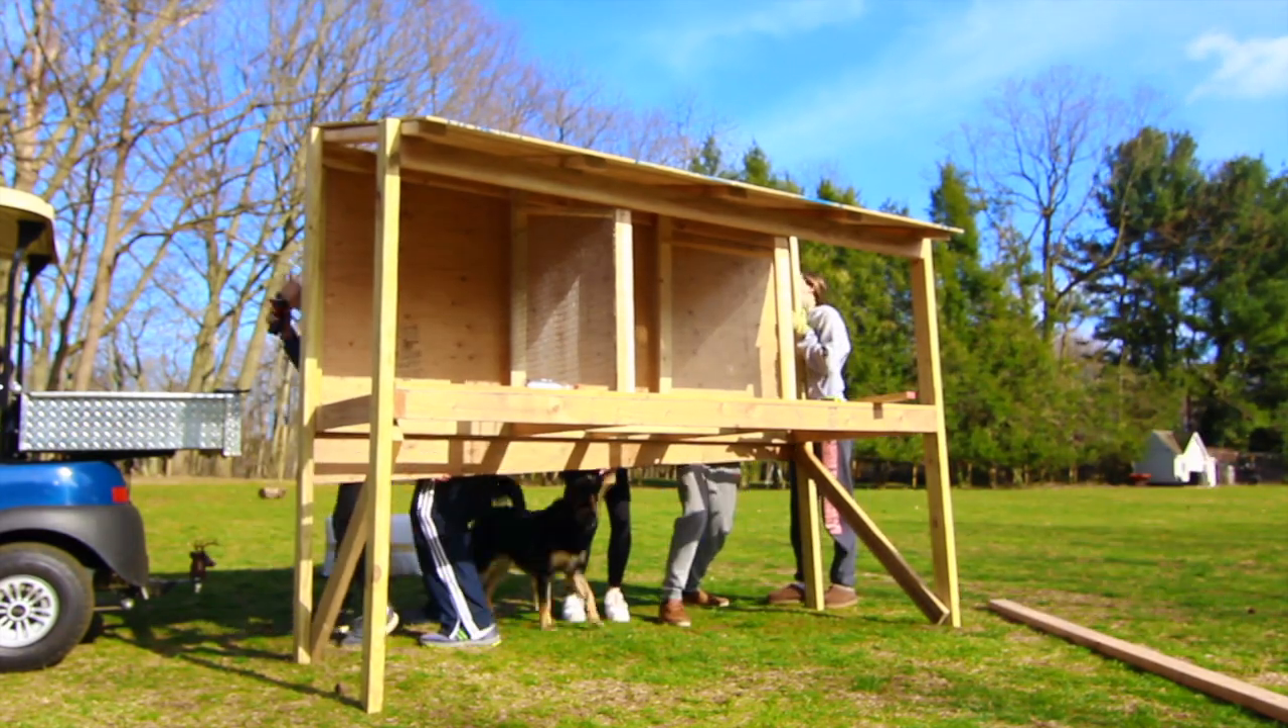Here we're a day later, the roof is on, the back is up, and the troops are out all helping, pitching in.